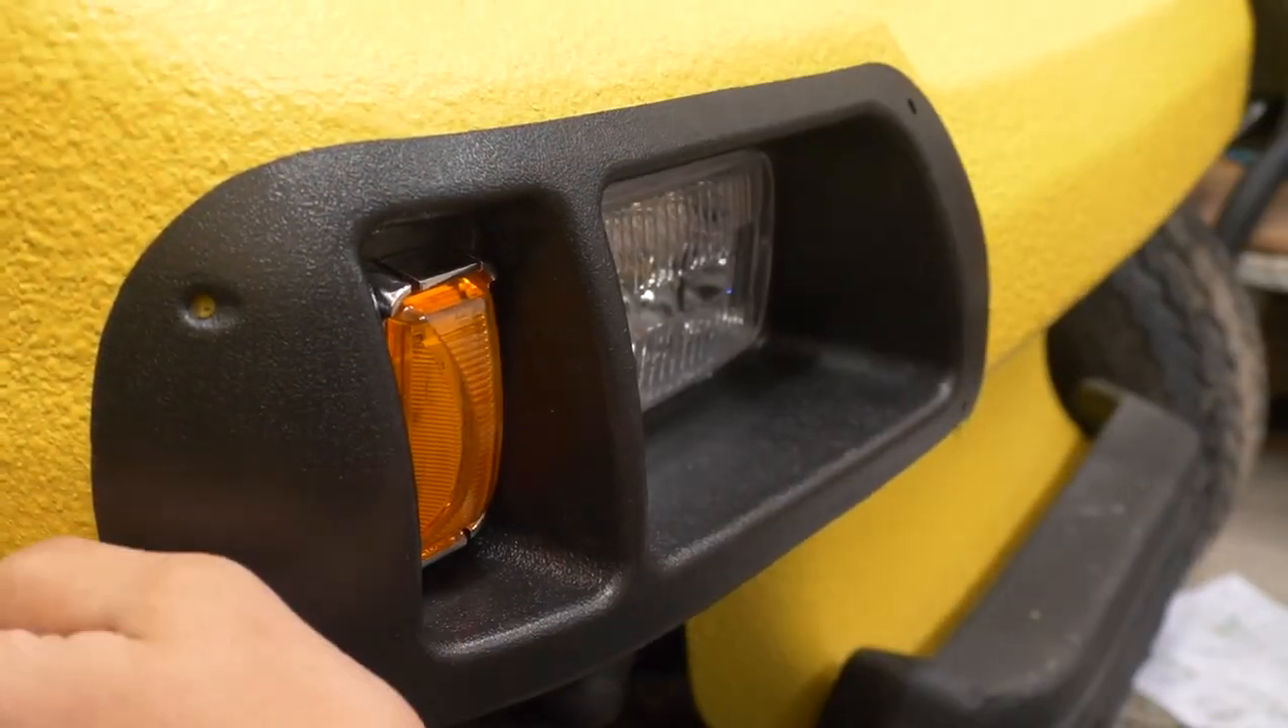Let's see how the lights fit in these holes. That looks good there.